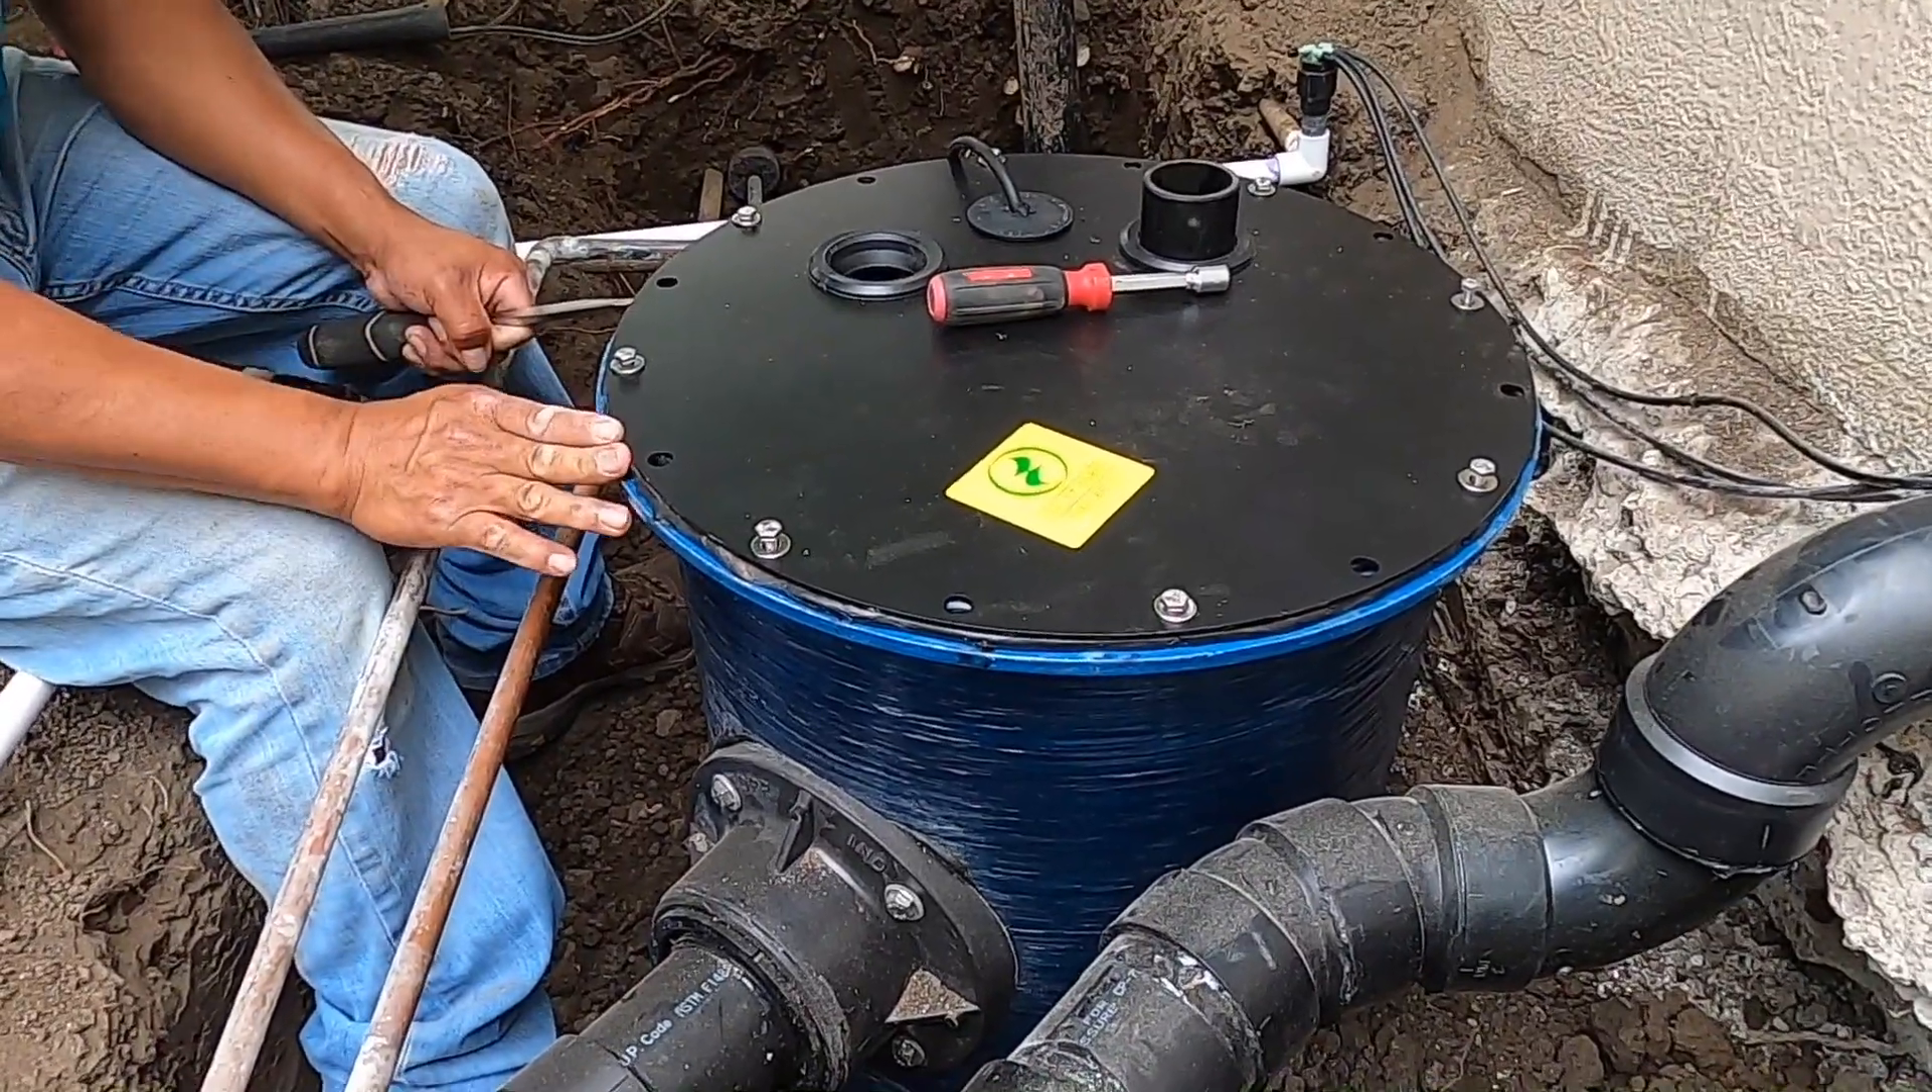You can see that electrical grommet in the center is the electrical cords coming out of there, and we're ready to get a vent pipe in that left hole there.